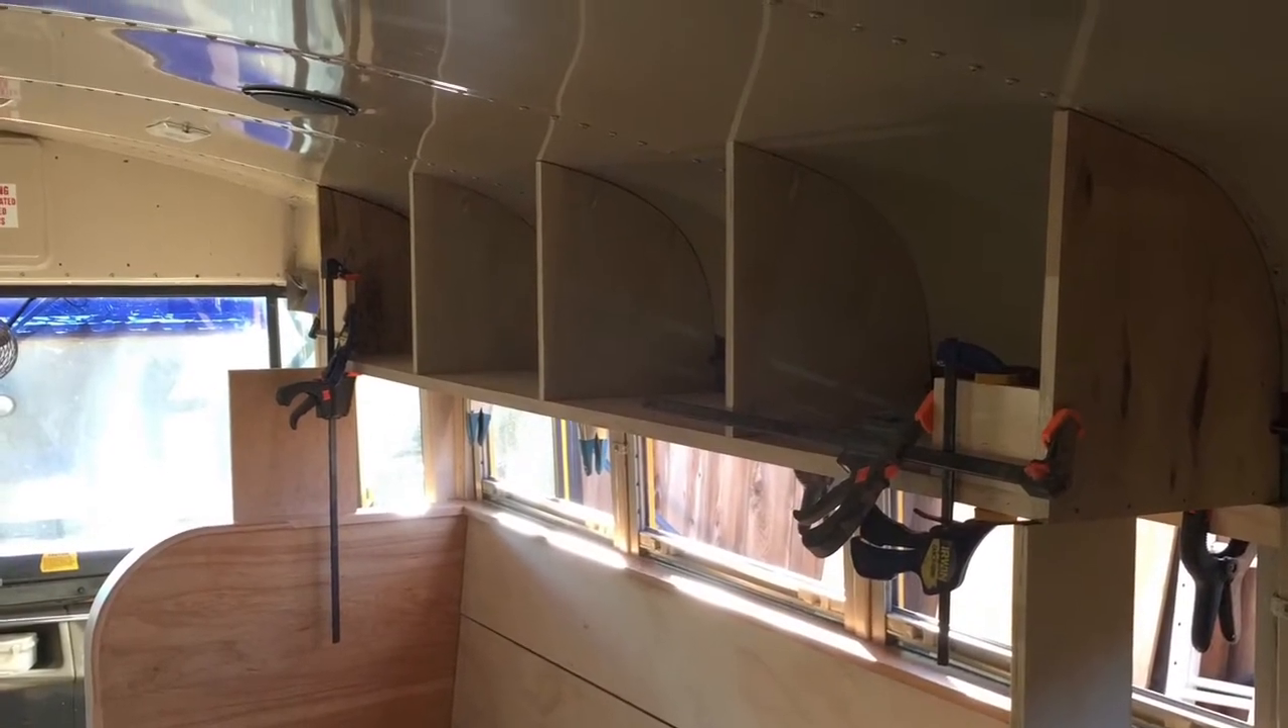And here it is with the solid pecan finished ends and all the bulkheads are attached.